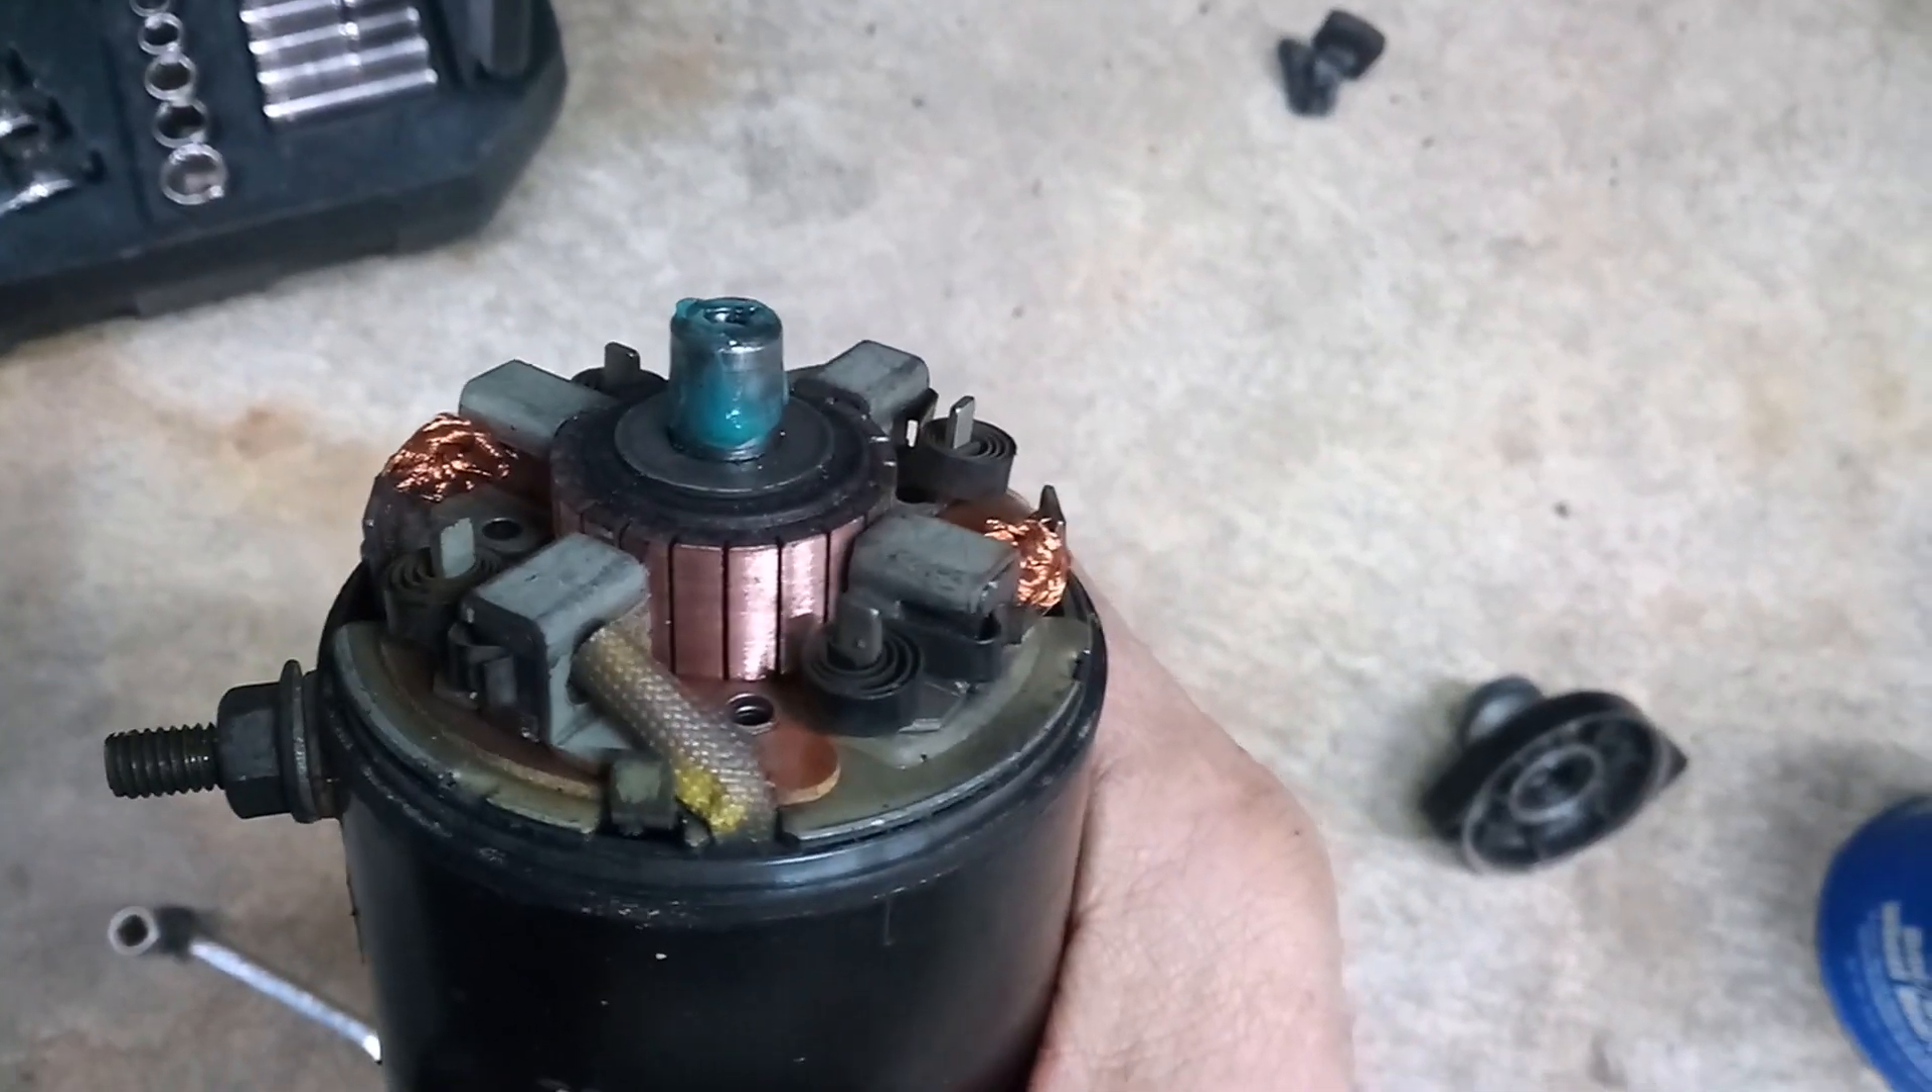I got the got the commutator sanded down I got the brush set installed.